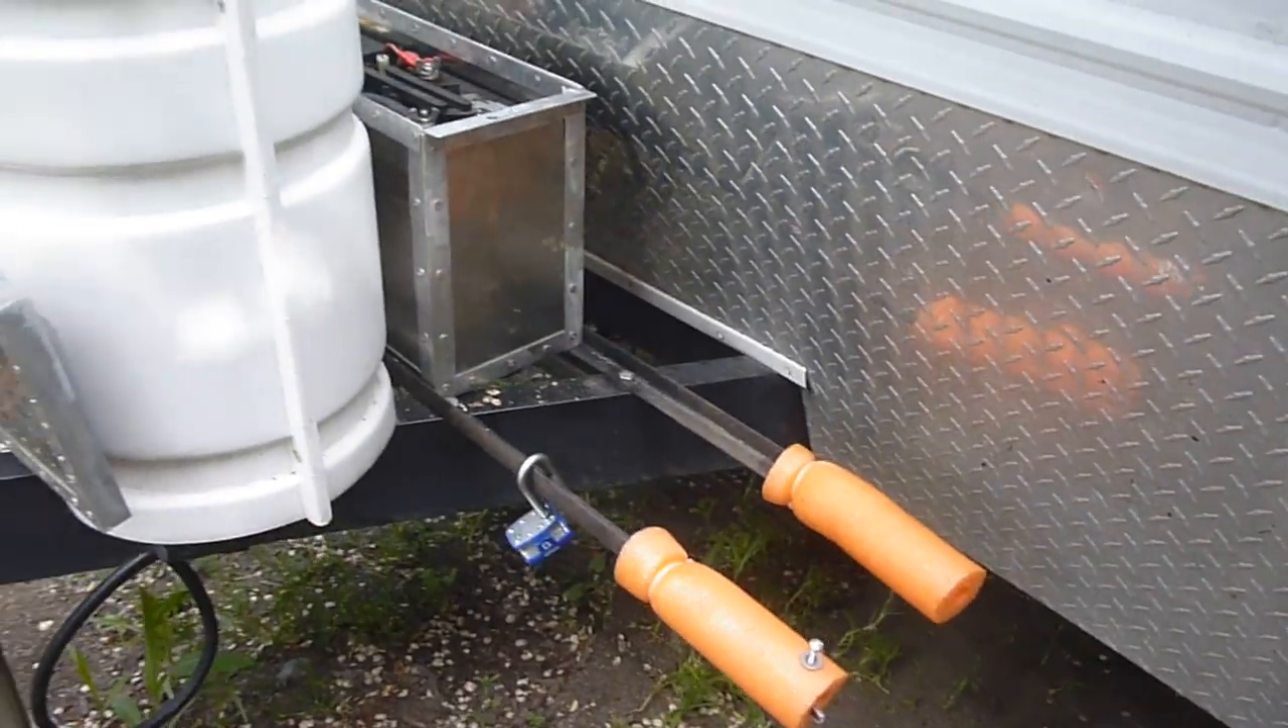We've got the mount right there. With little pool noodles on the end there.